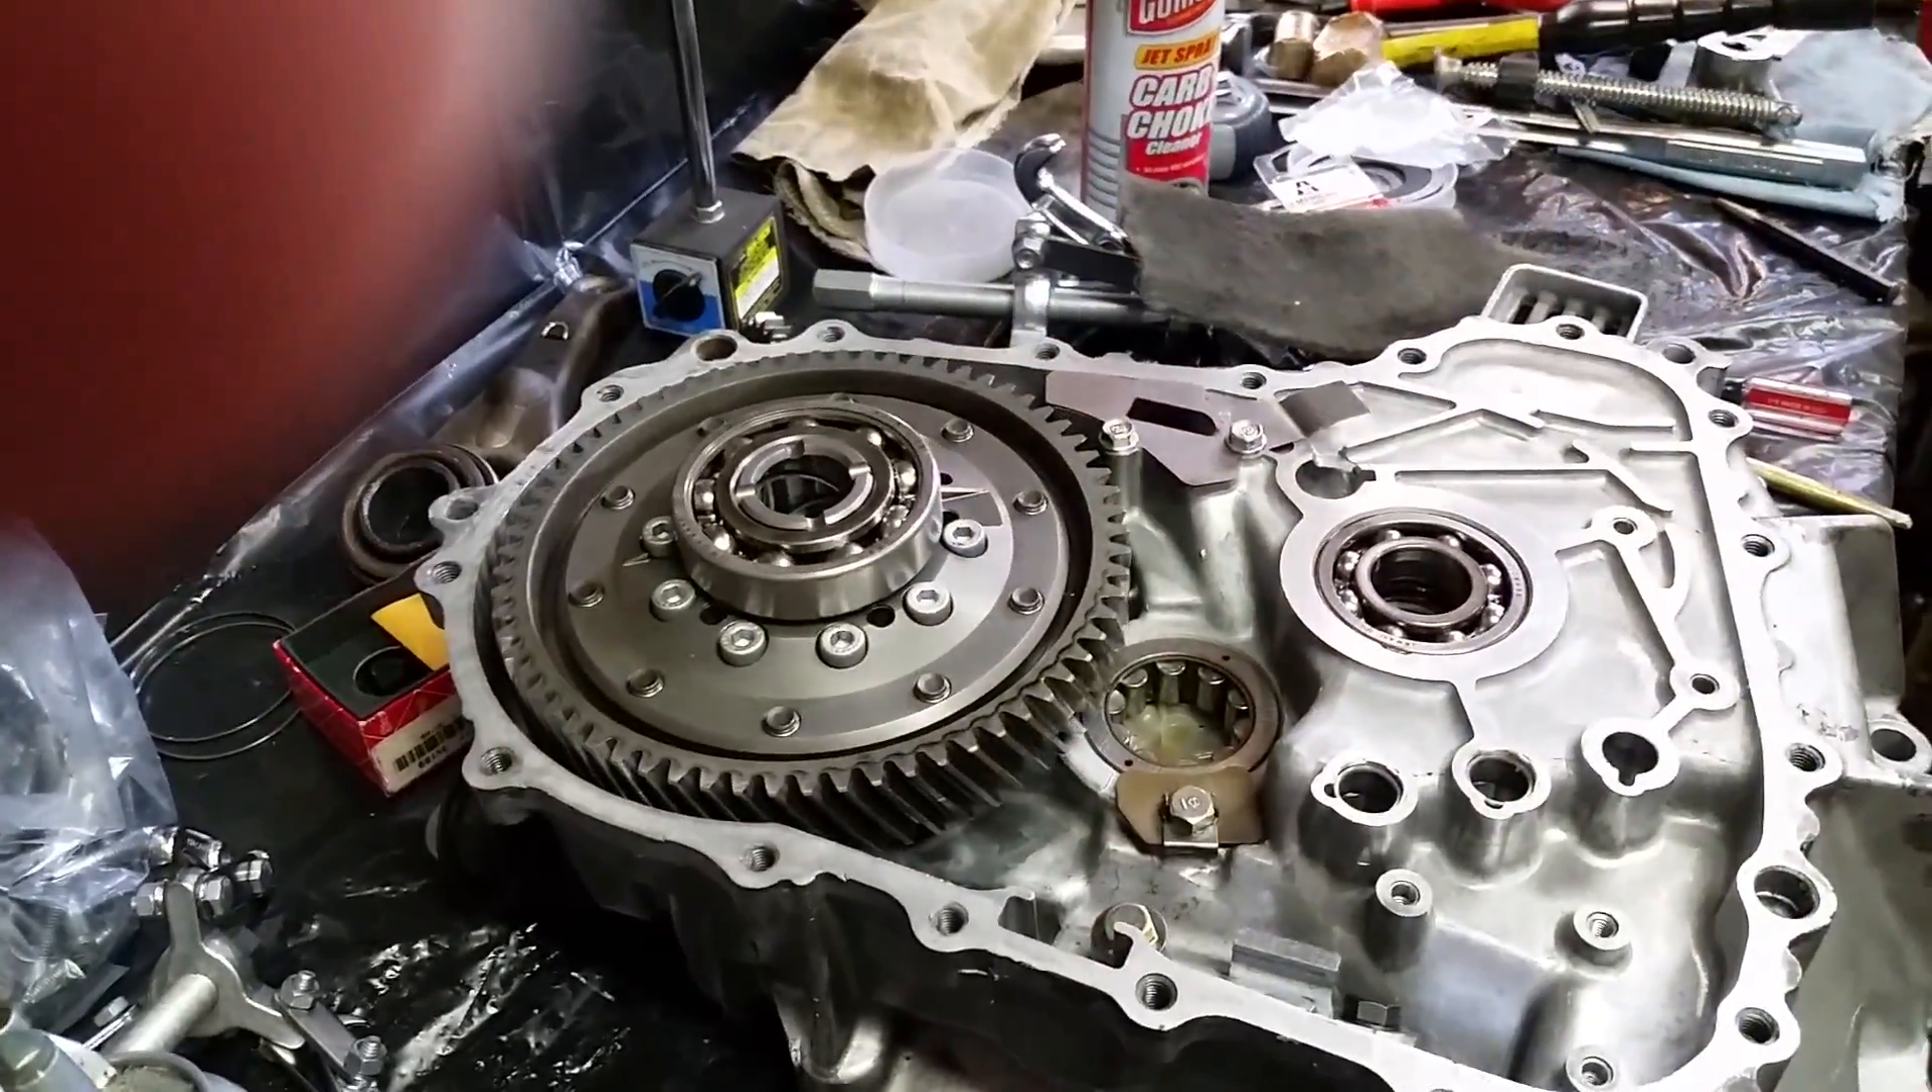So, we got the differential in.